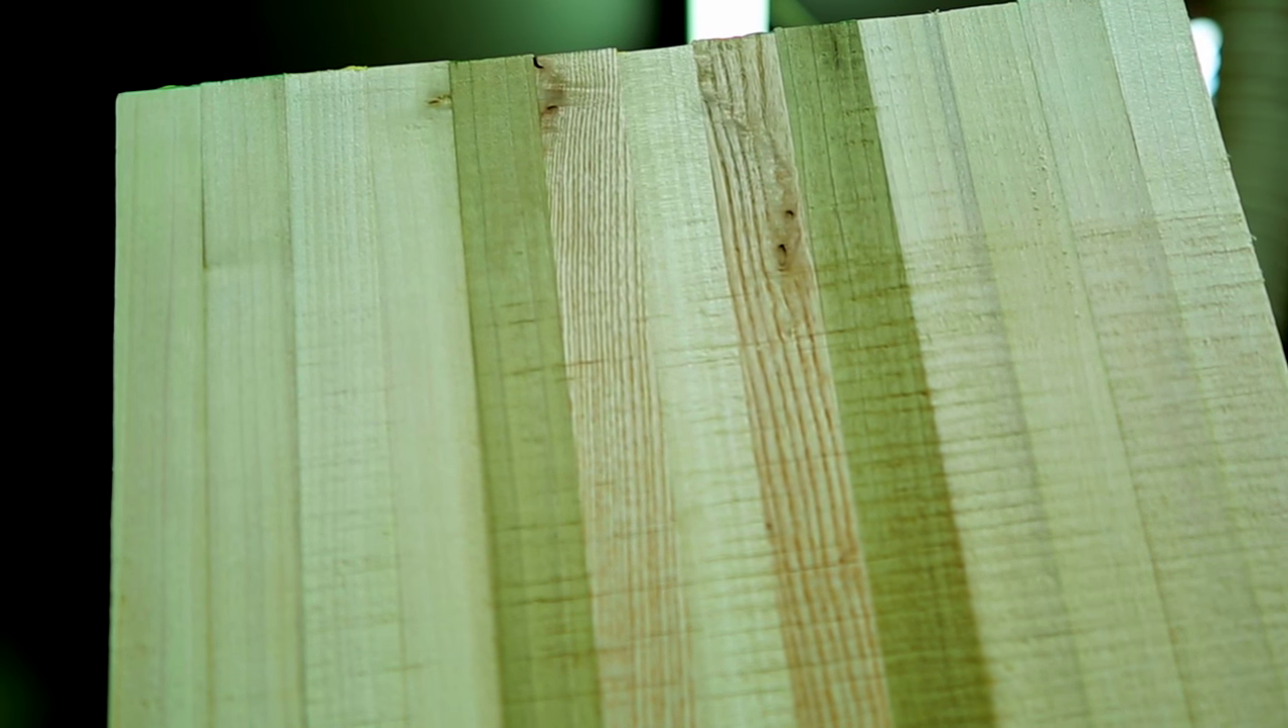All these pieces of wood are laminated side-by-side and in the correct configuration.